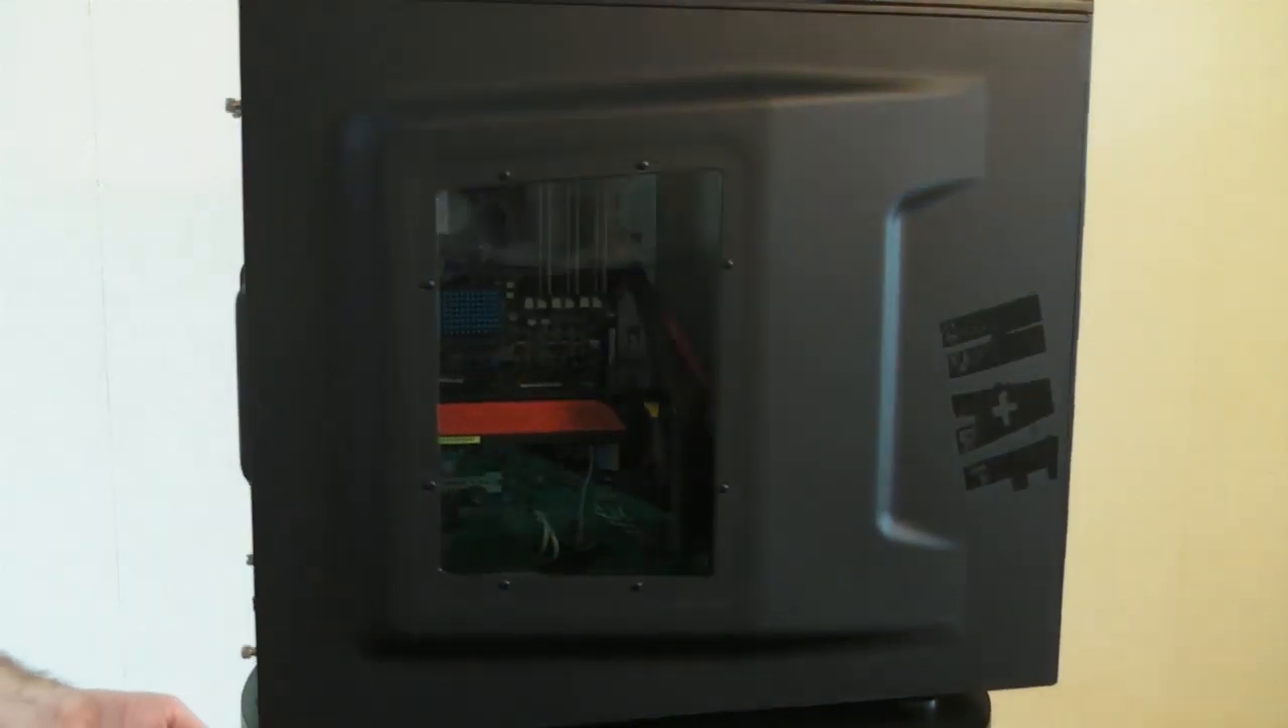So we've got that side panel back on now and that completes the build for this series.